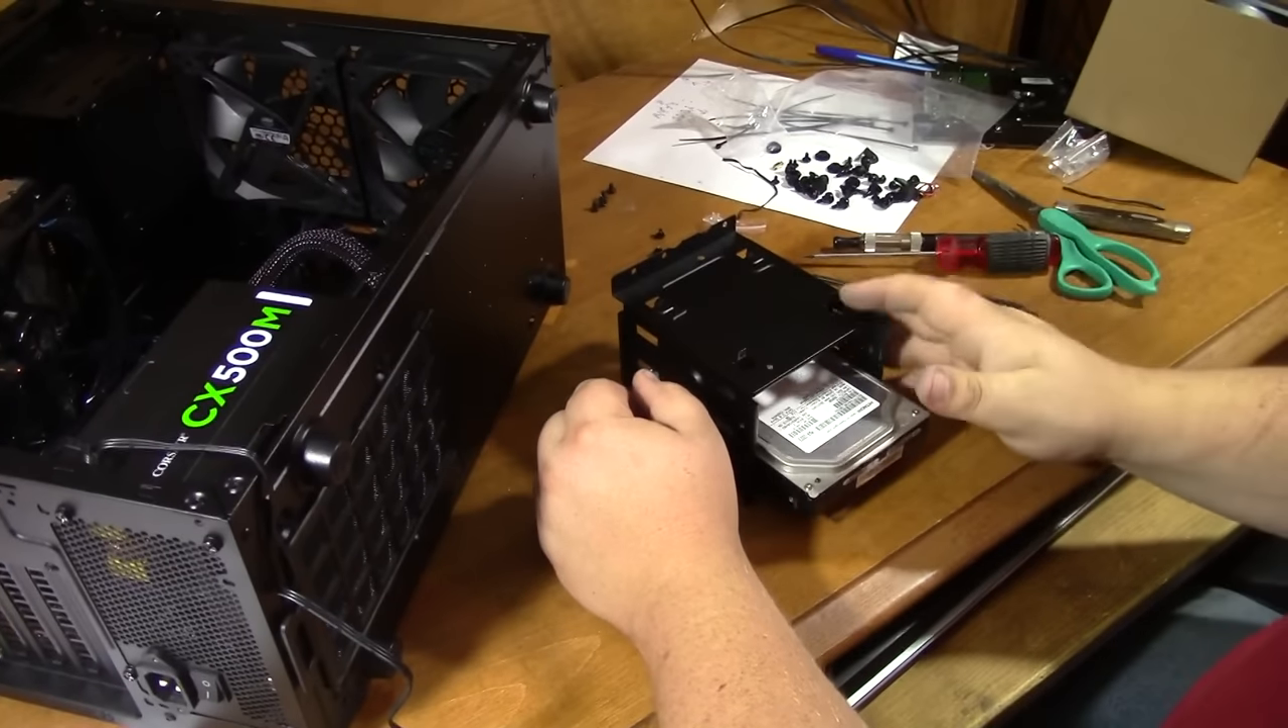Okay so I've removed this little hard drive cage the one that I said could slide over just a little bit.